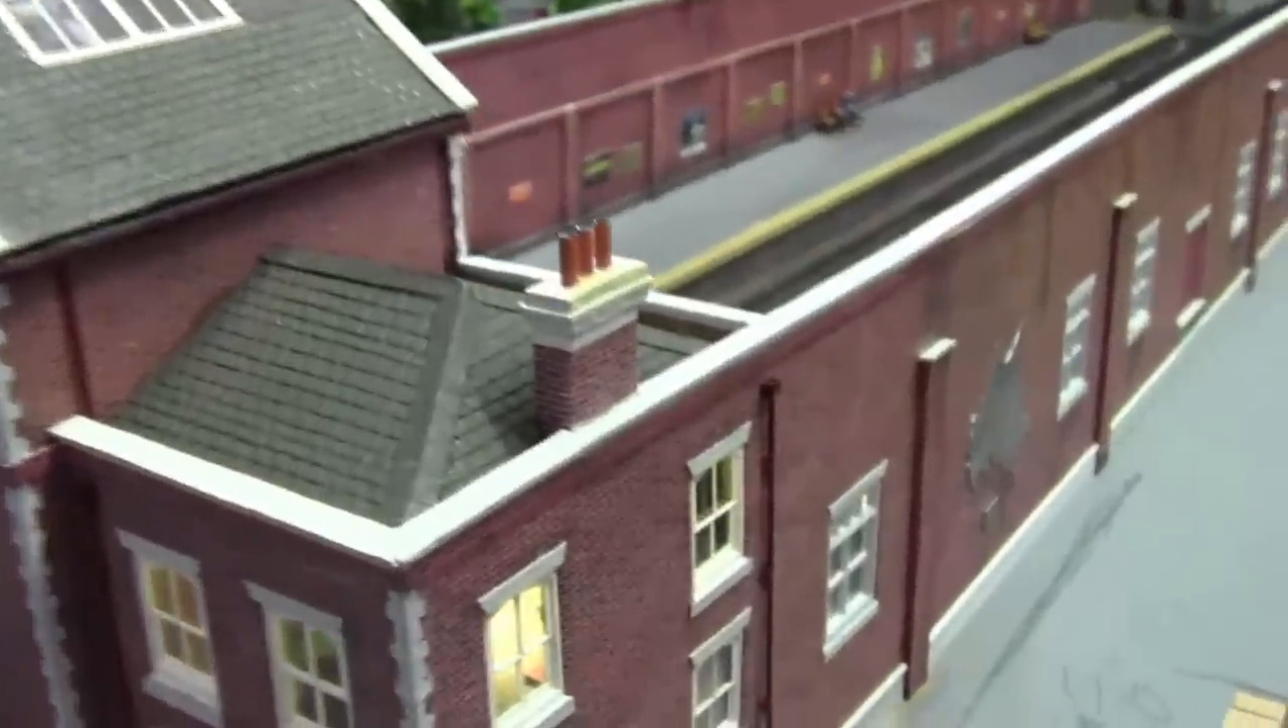This is how the station is looking now with the wall in place it's permanently fixed now.